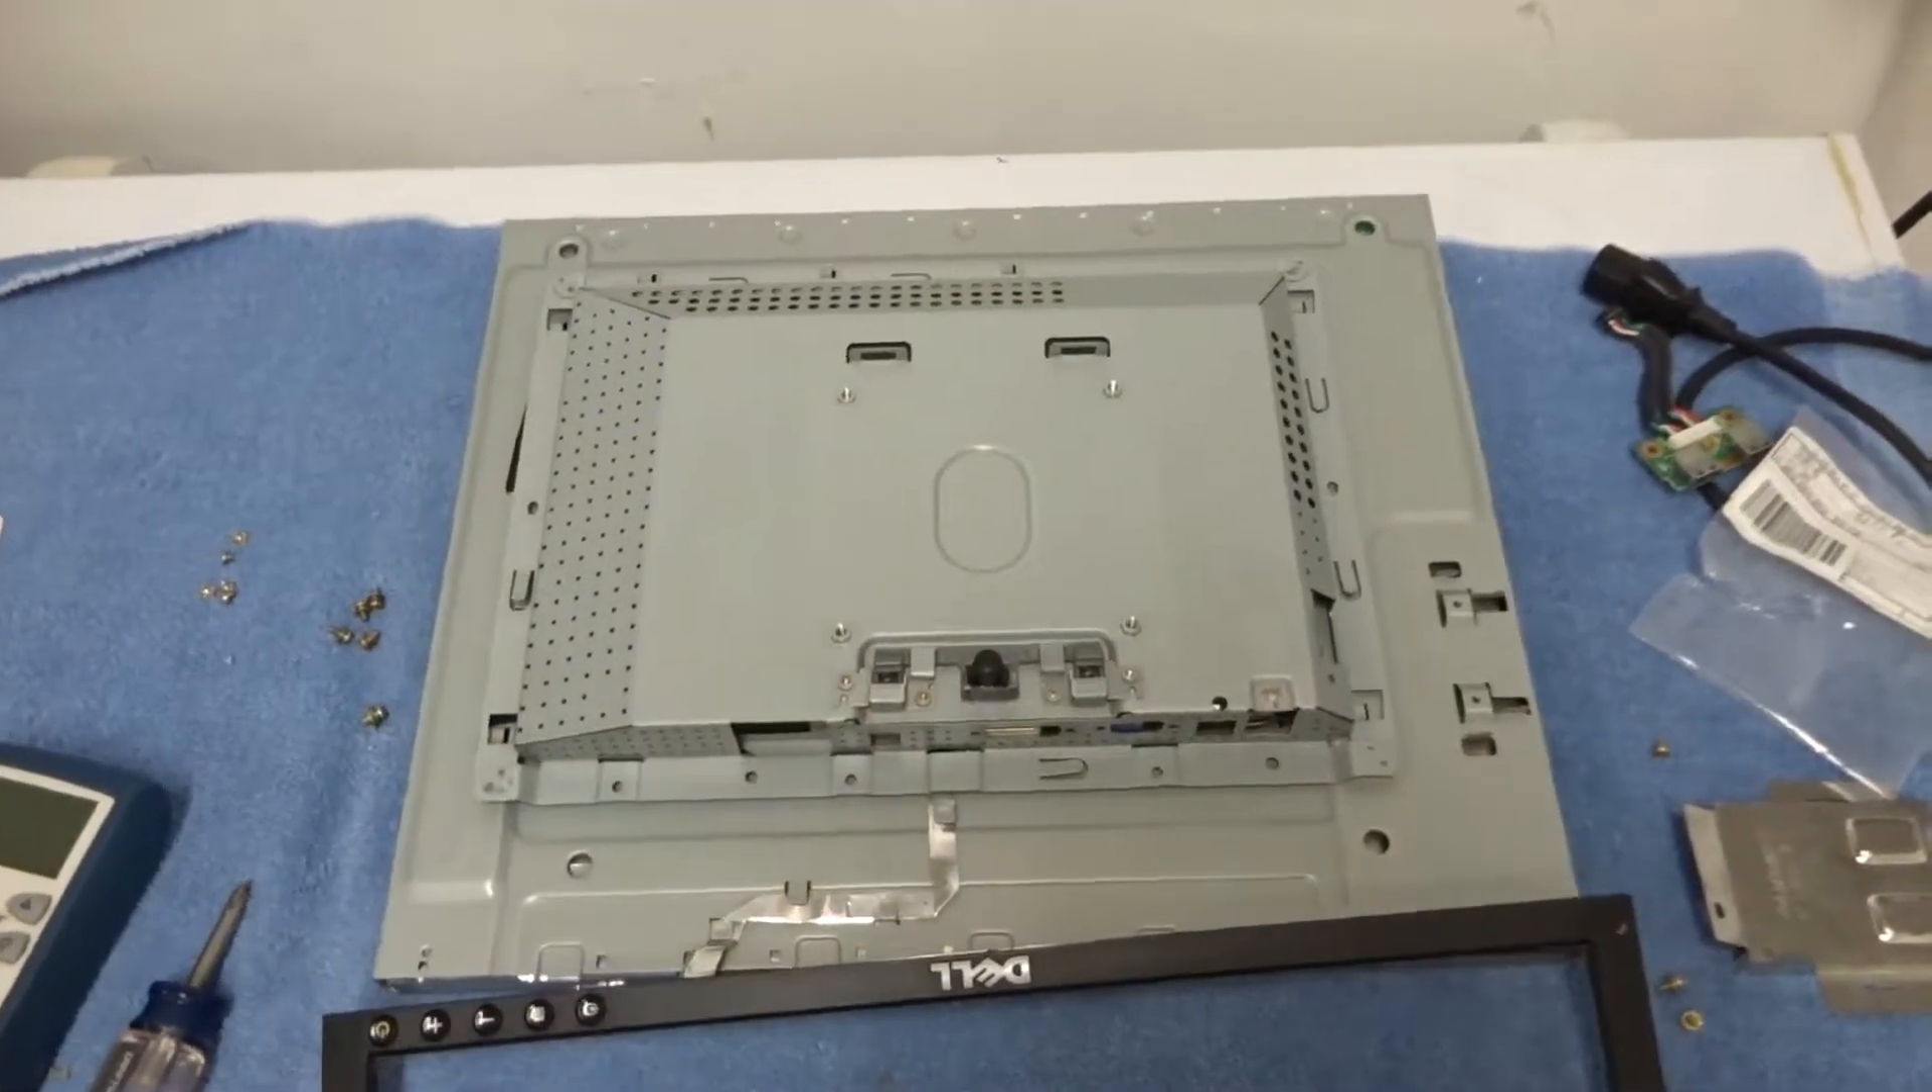Well here's what the monitor looks like with the case apart.